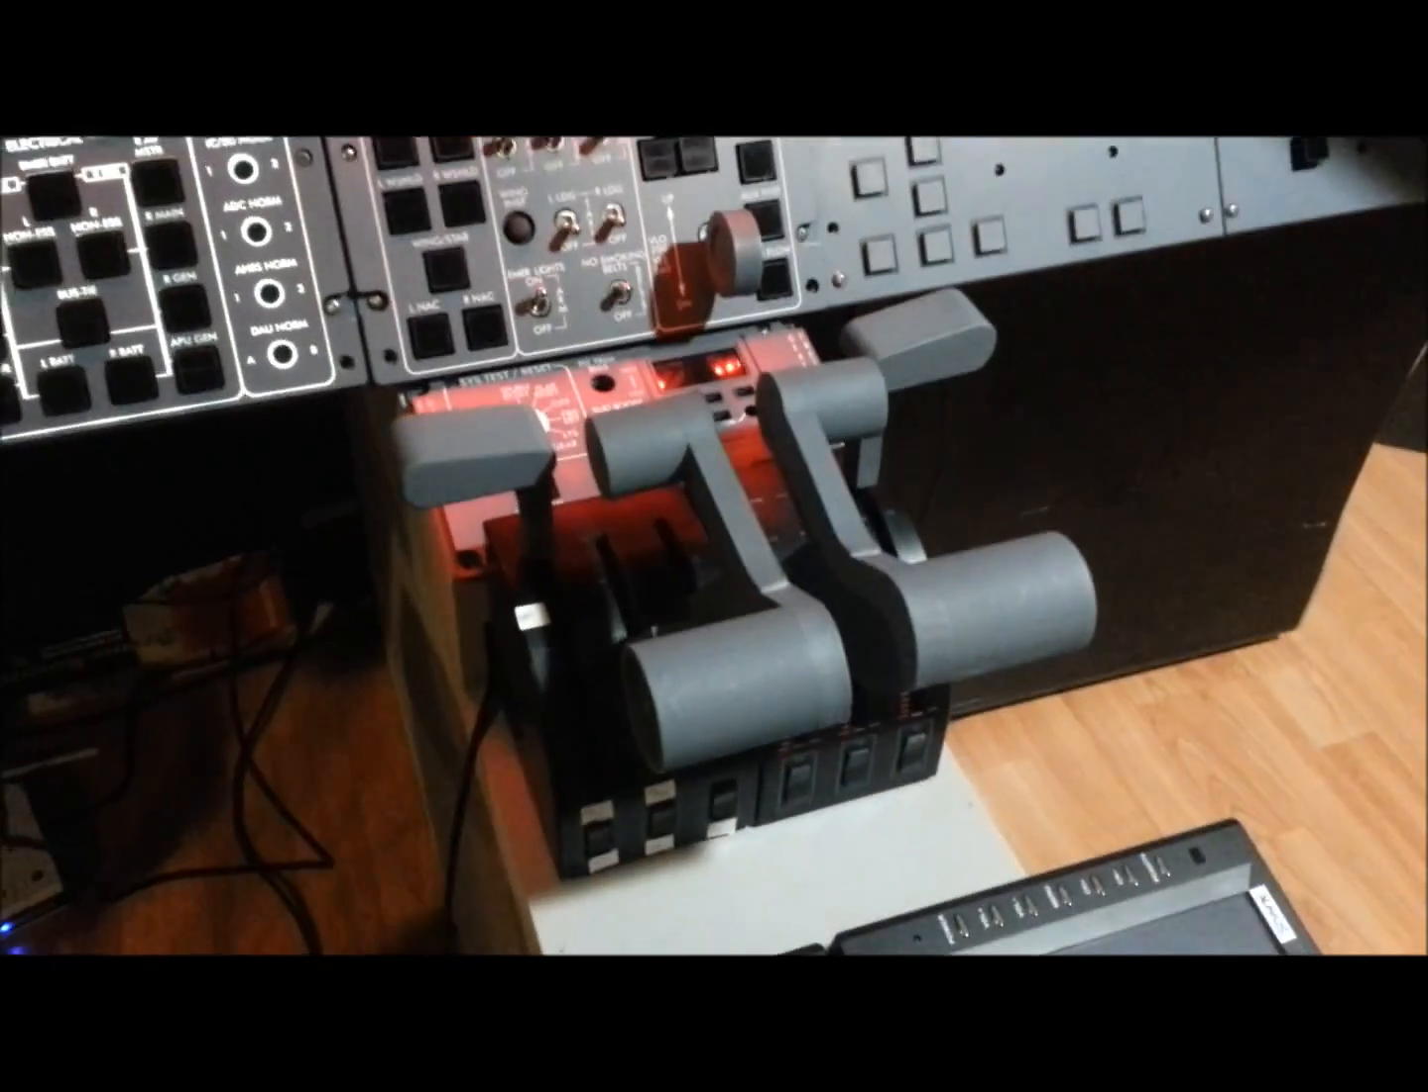I now have my levers, uh, attached.